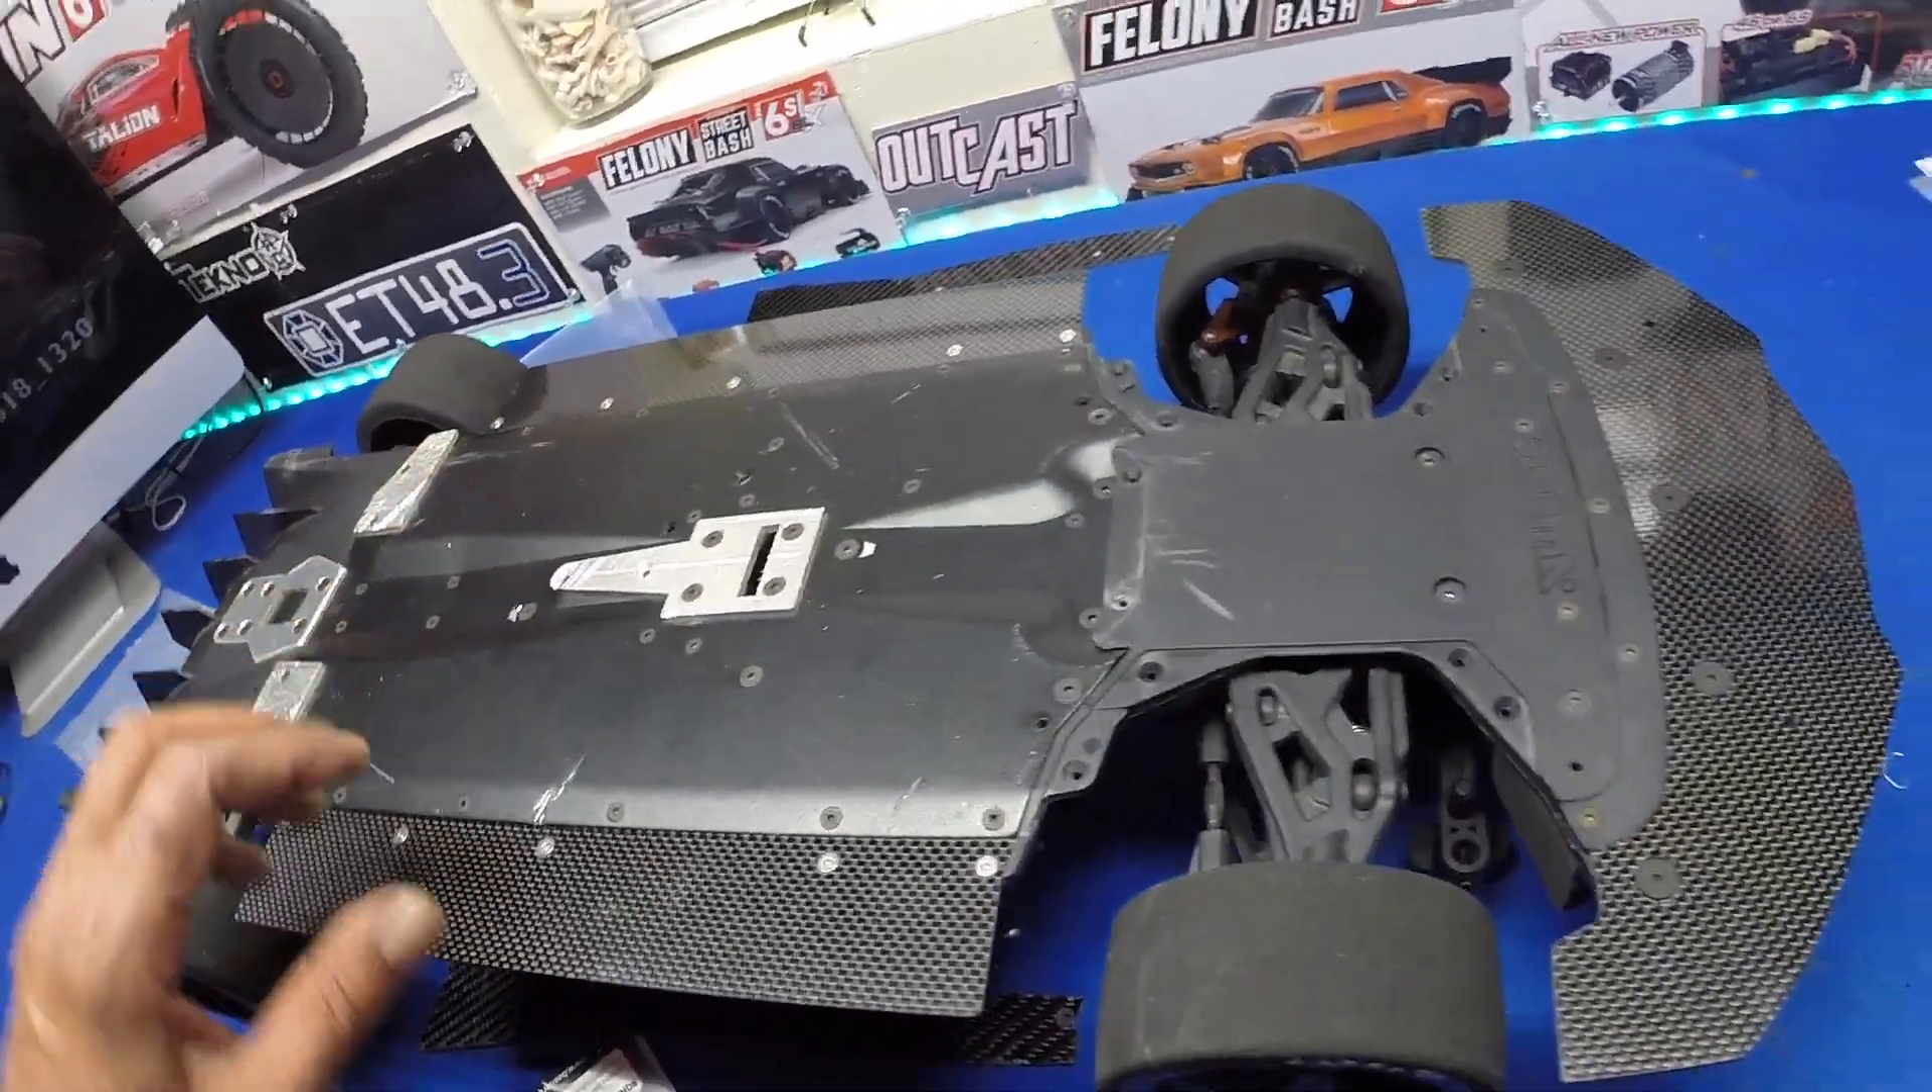The bottom is complete. We've got the front and the side skirts on.